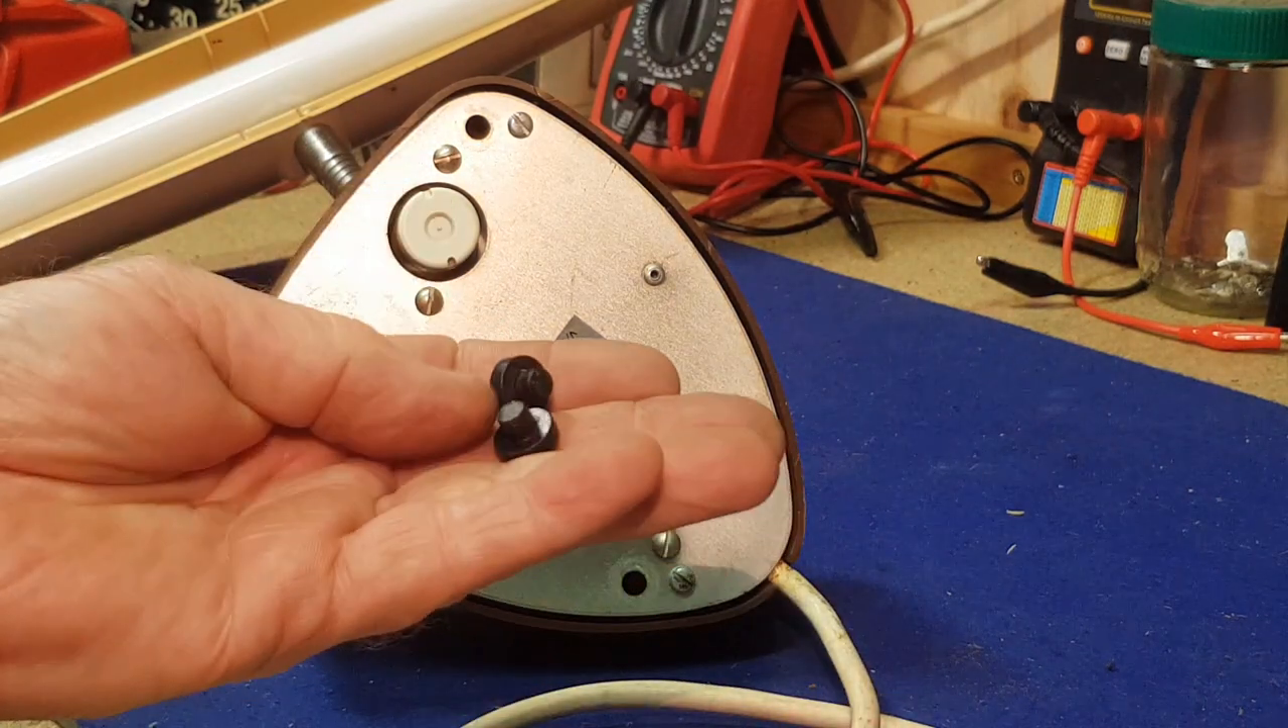Okay, now I've removed the other rubber feet.